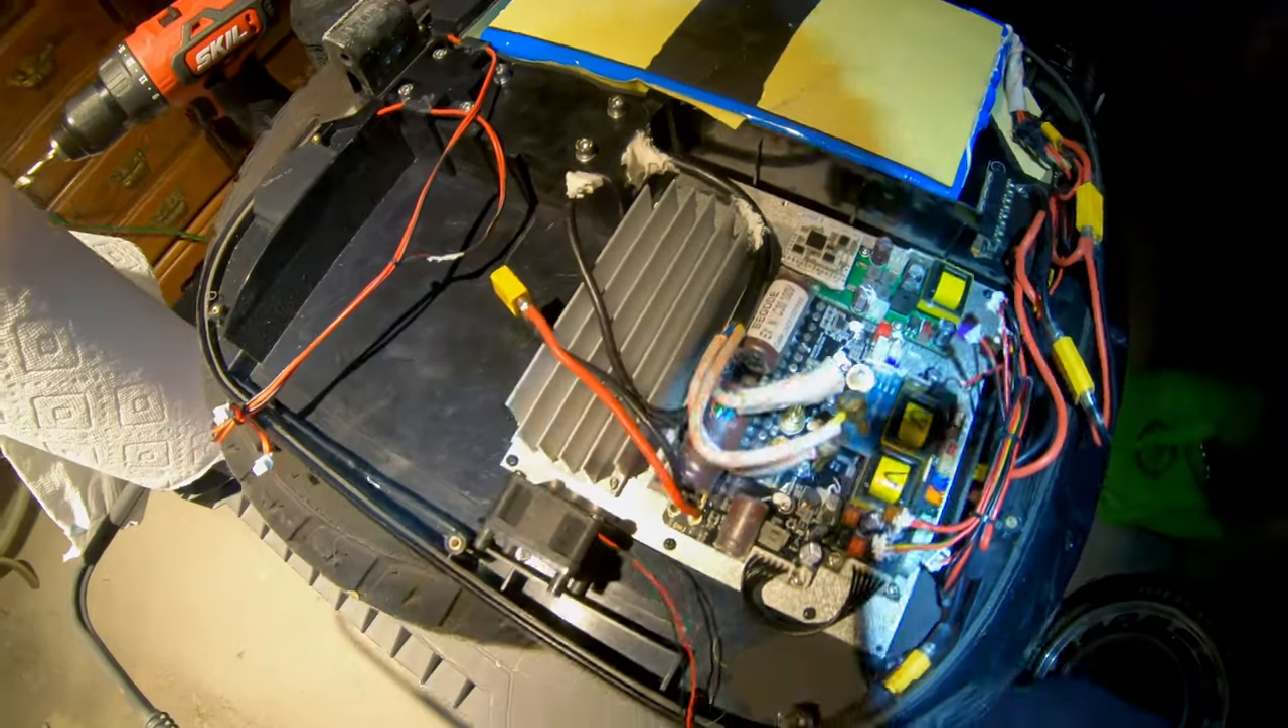All right we got the new board all screwed back in here secured to the wheel.